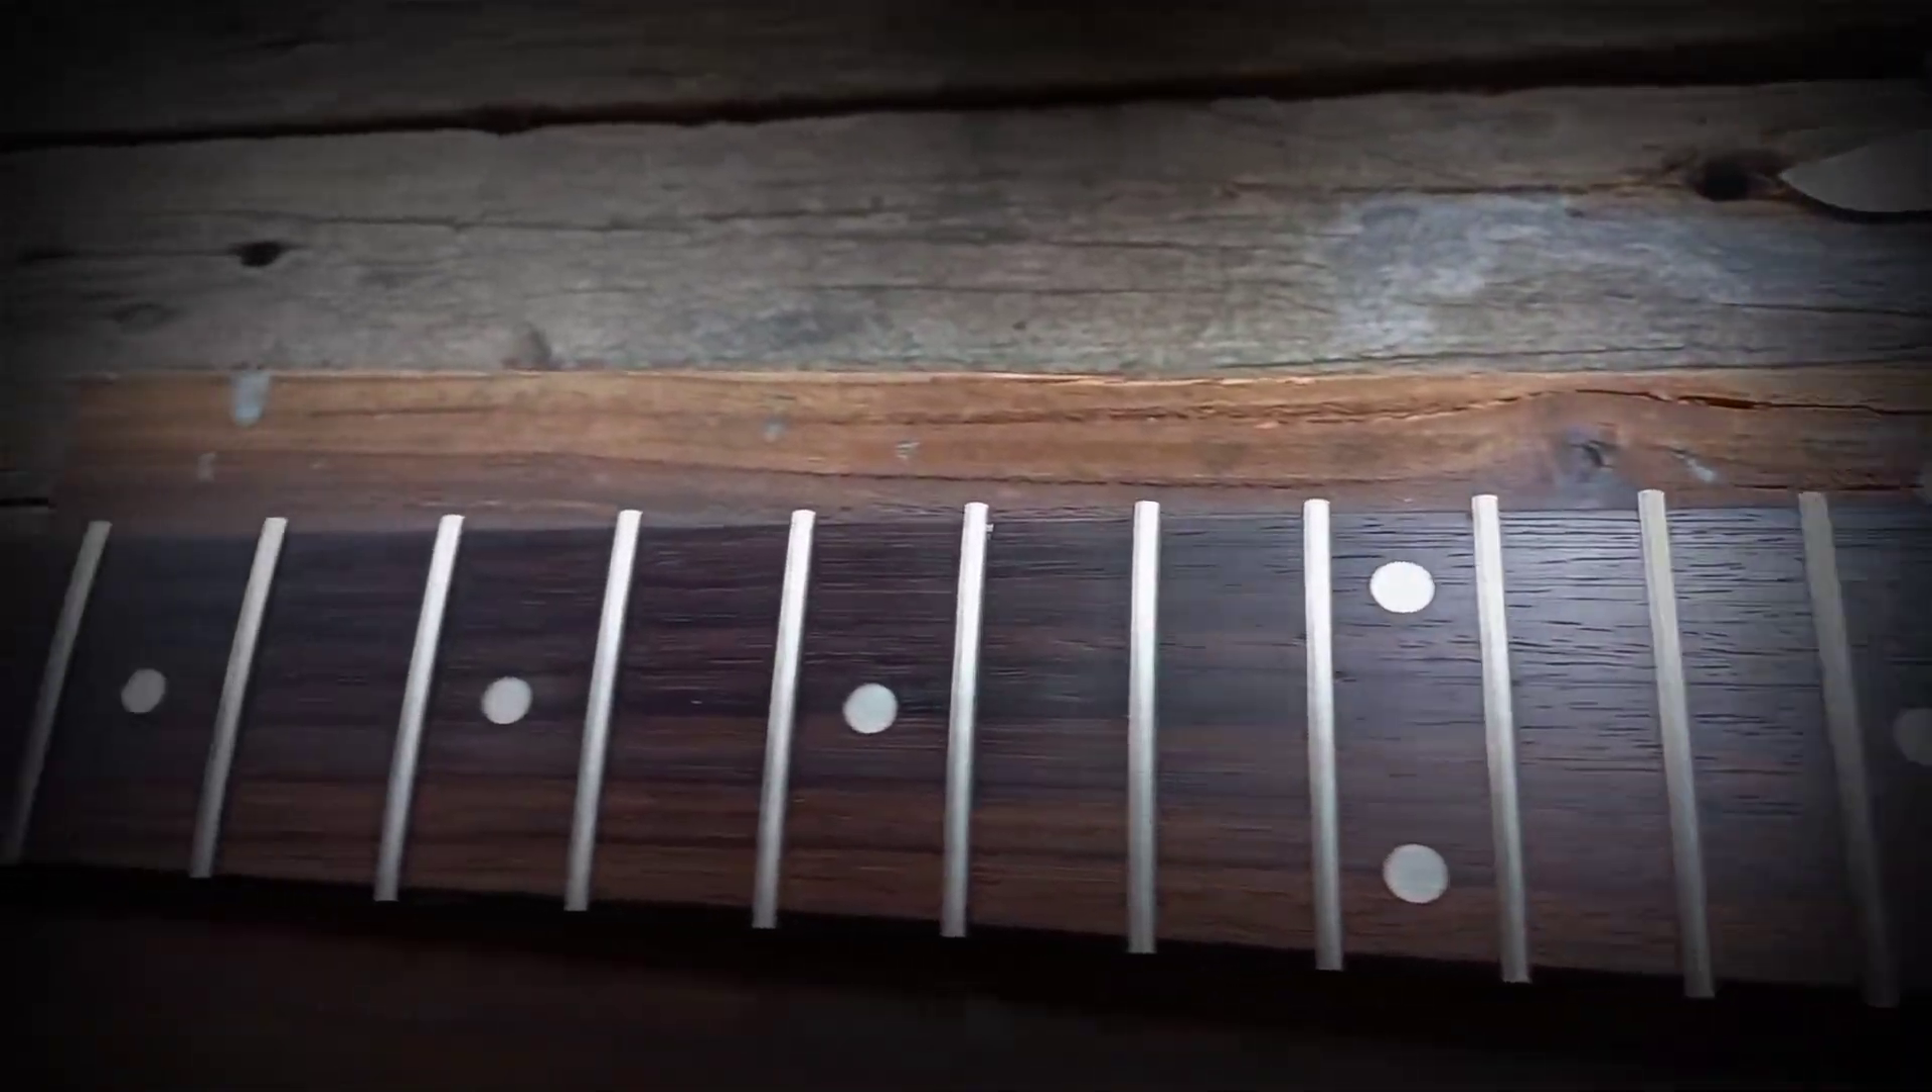Fret sudah terpasang semuanya, ini dia hasilnya fret.